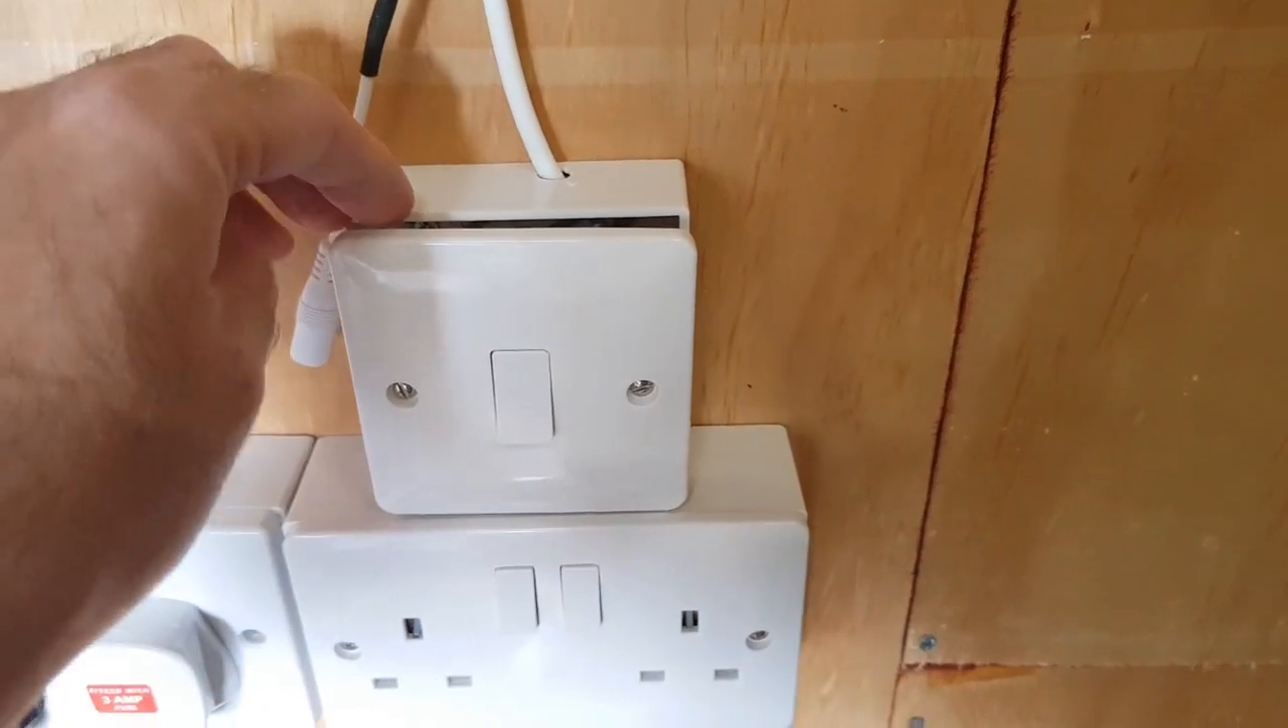Just ignore the ventilation gap around this switch where the cover won't go on properly.